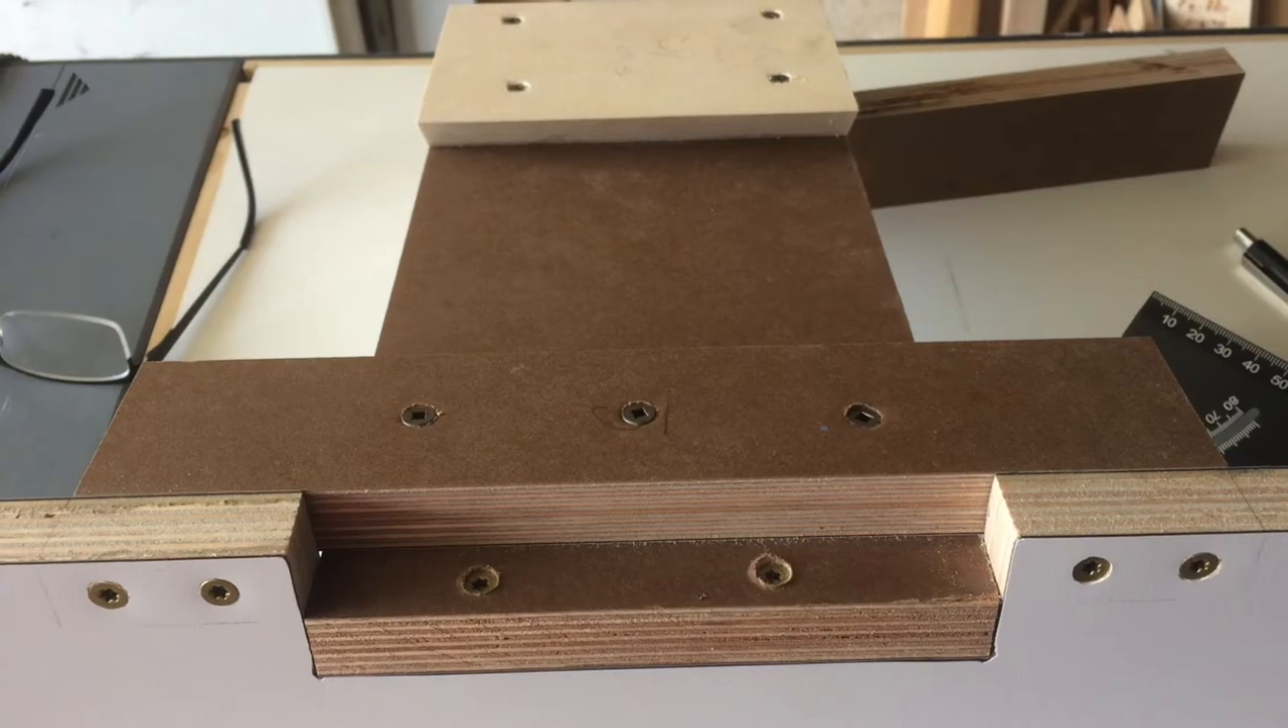You can see here I screwed that support with three screws to the vertical hanger and then I'm adding two more screws to the vertical hanger directly to the bottom shelf.